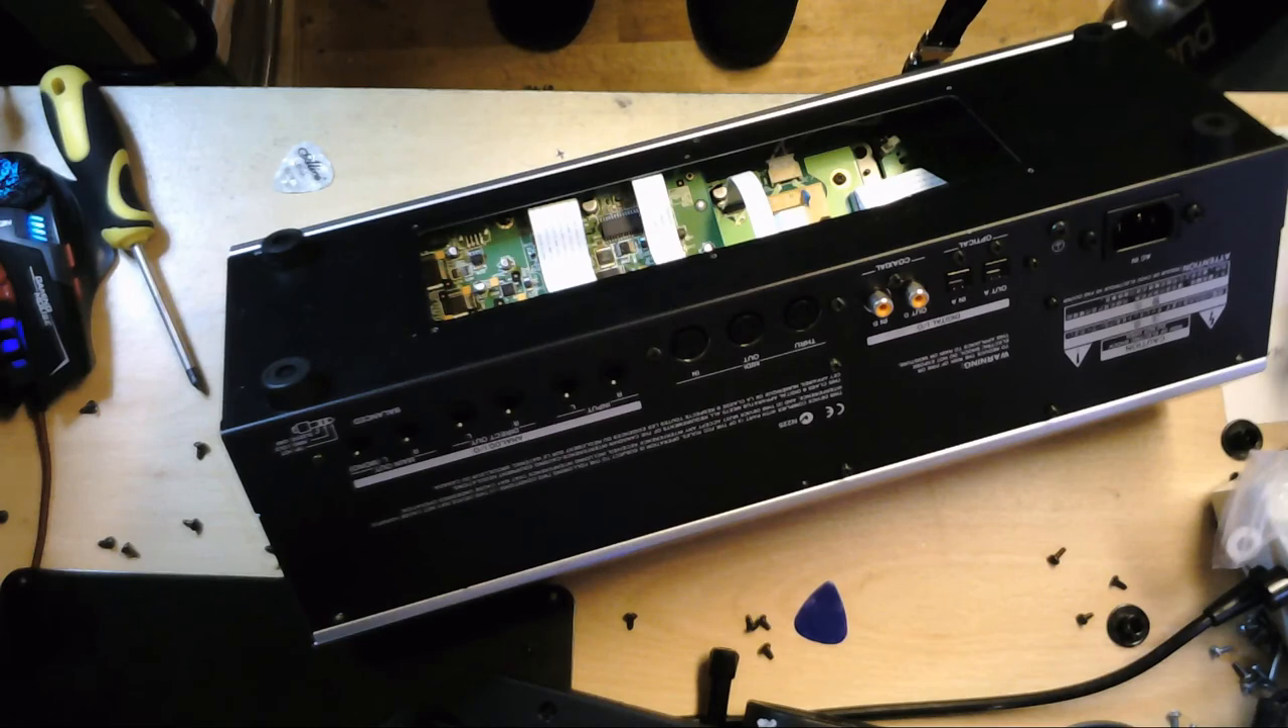Yeah, the only sort of thing to do now for us is really just to screw it all back together, put the access plate back on again, and we're sort of good to go then.